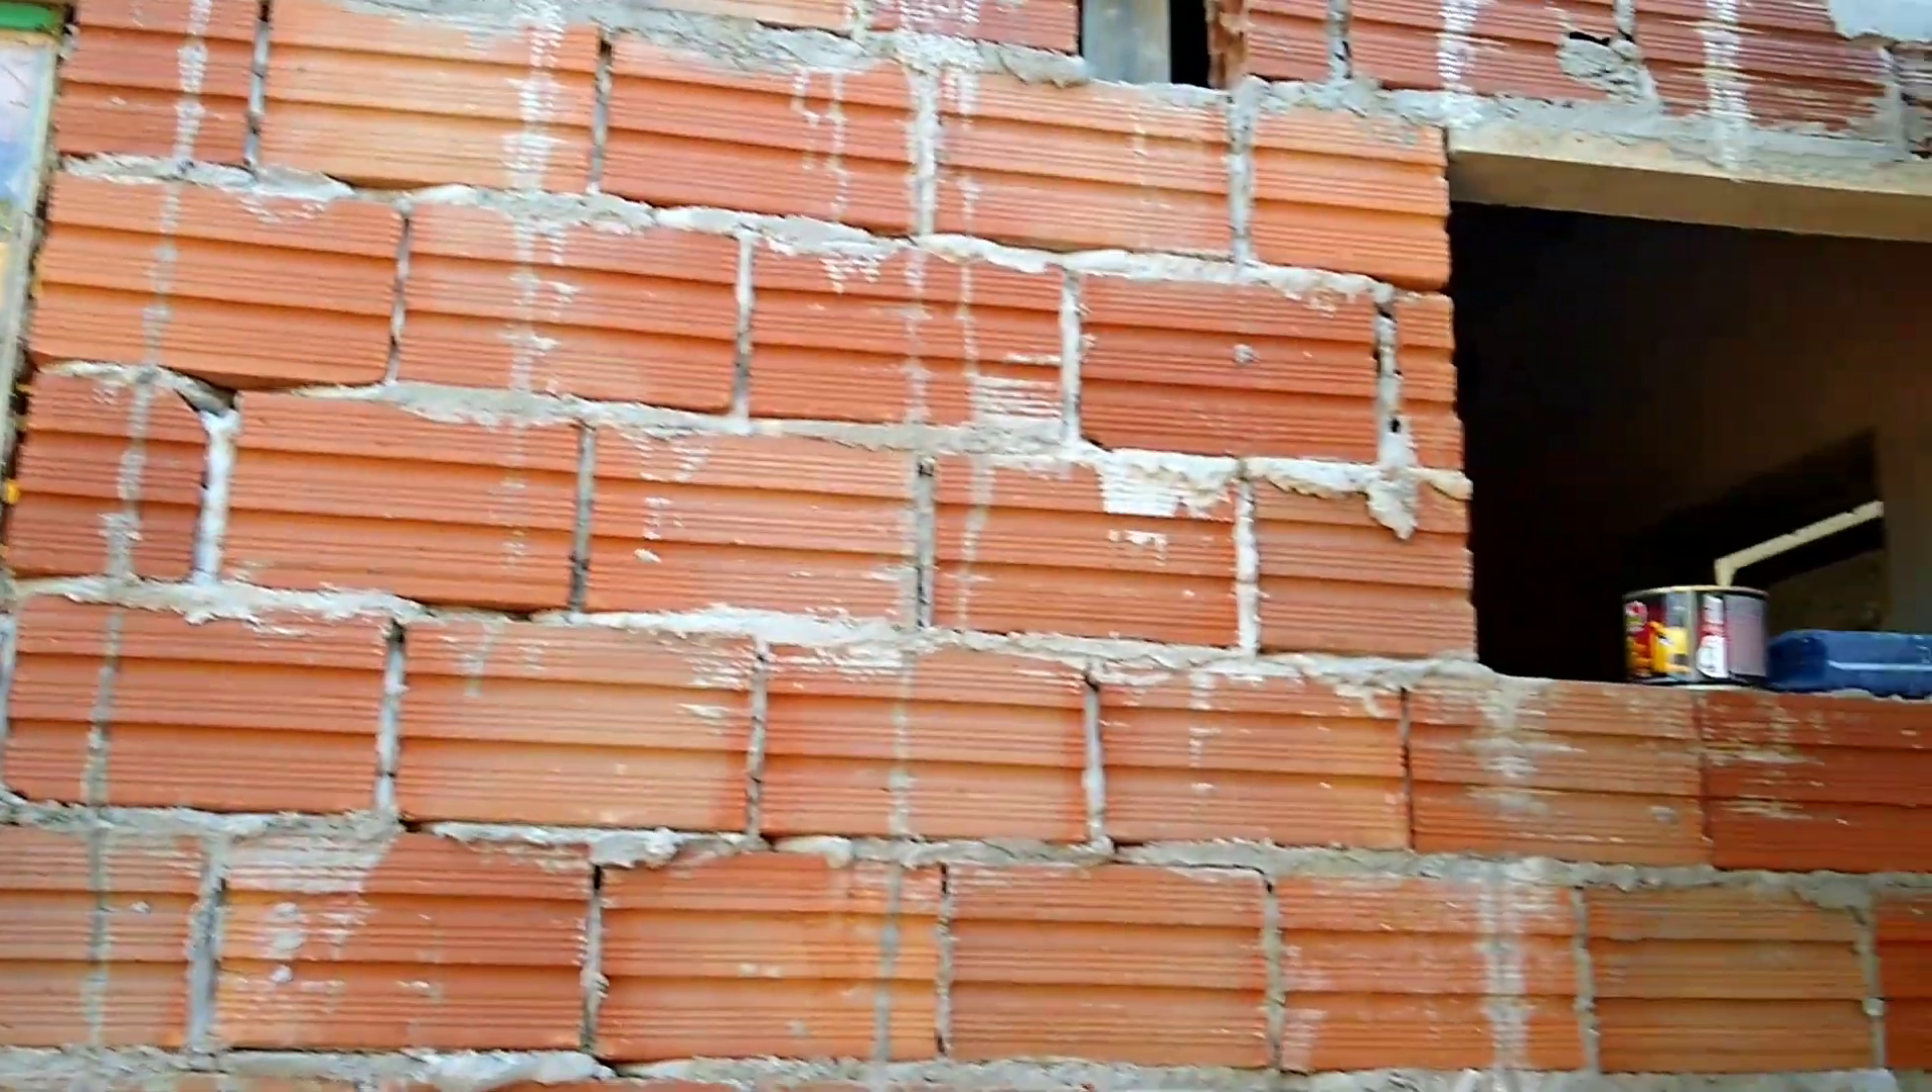Aqui Já é minha janela do banheiro, né? Que ainda falta colocar.